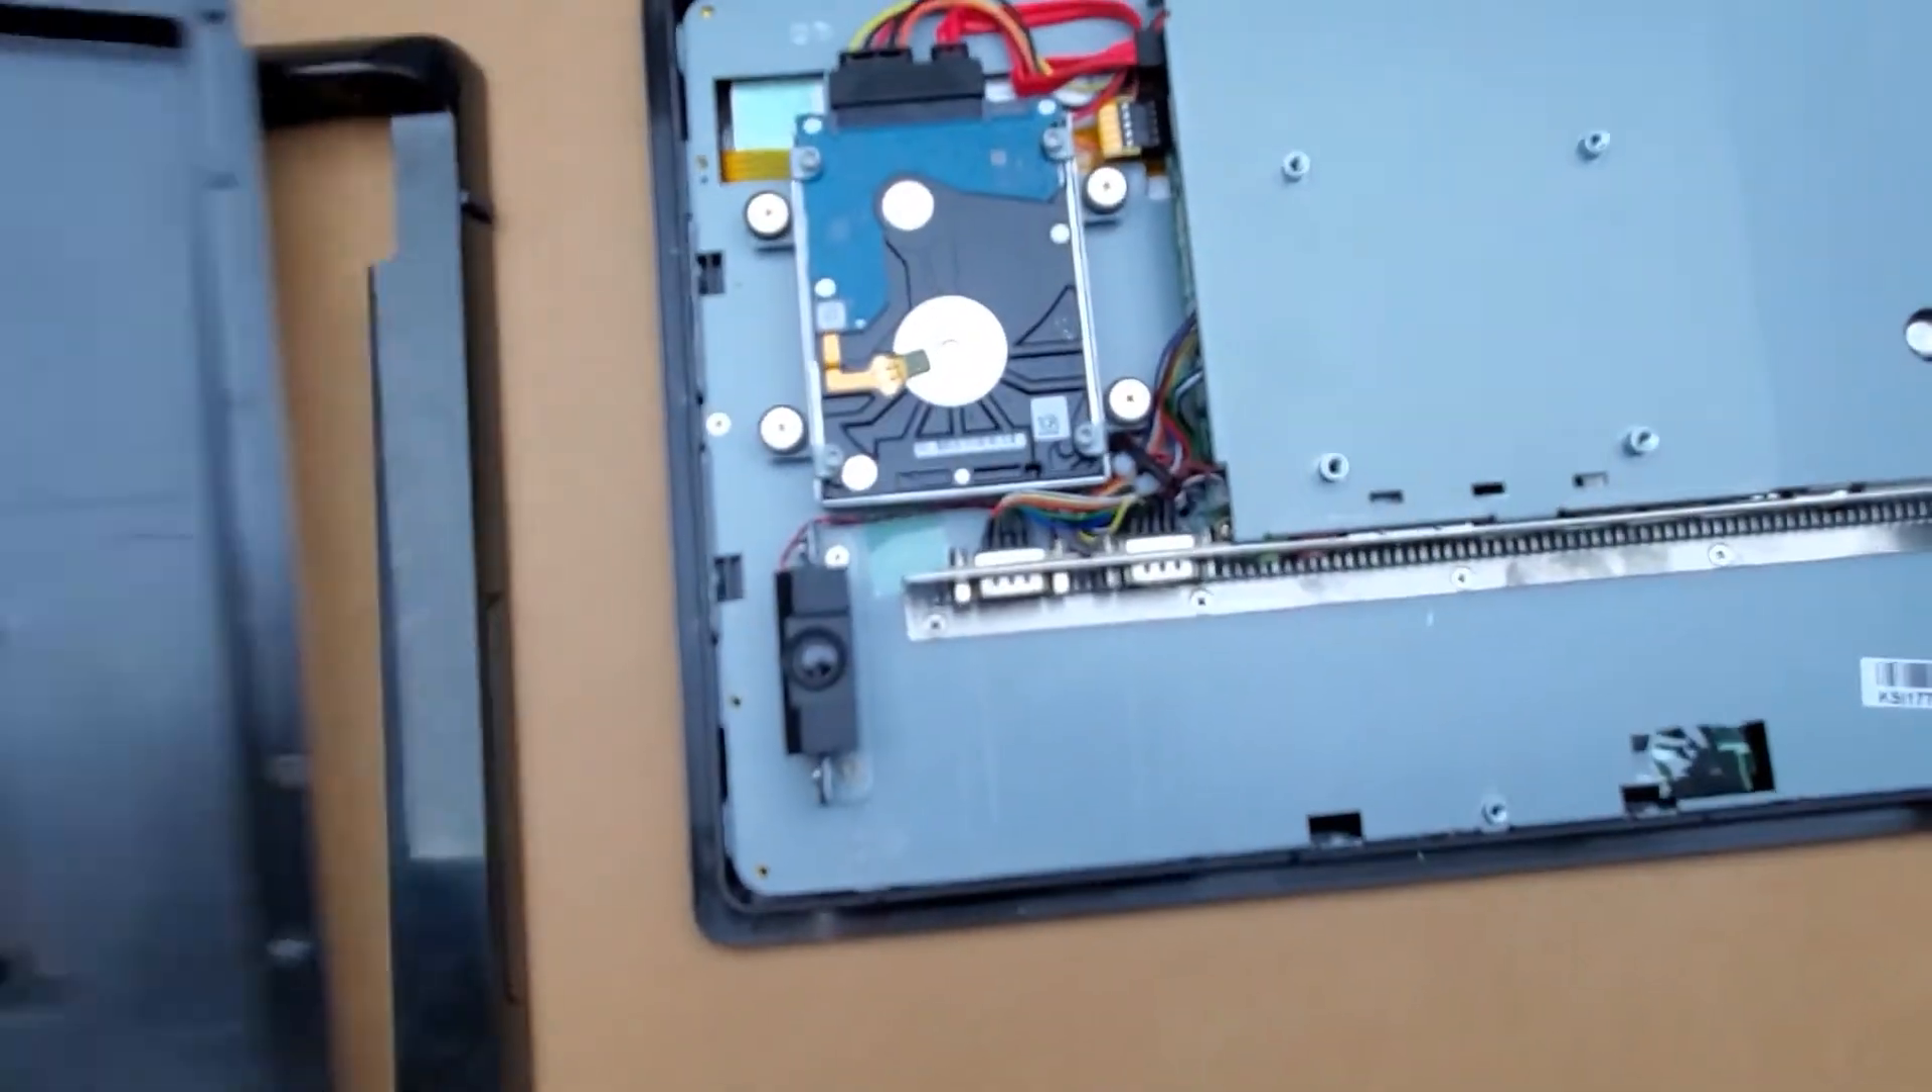All the screws are removed and the back cover lifts off to reveal some more shielding.